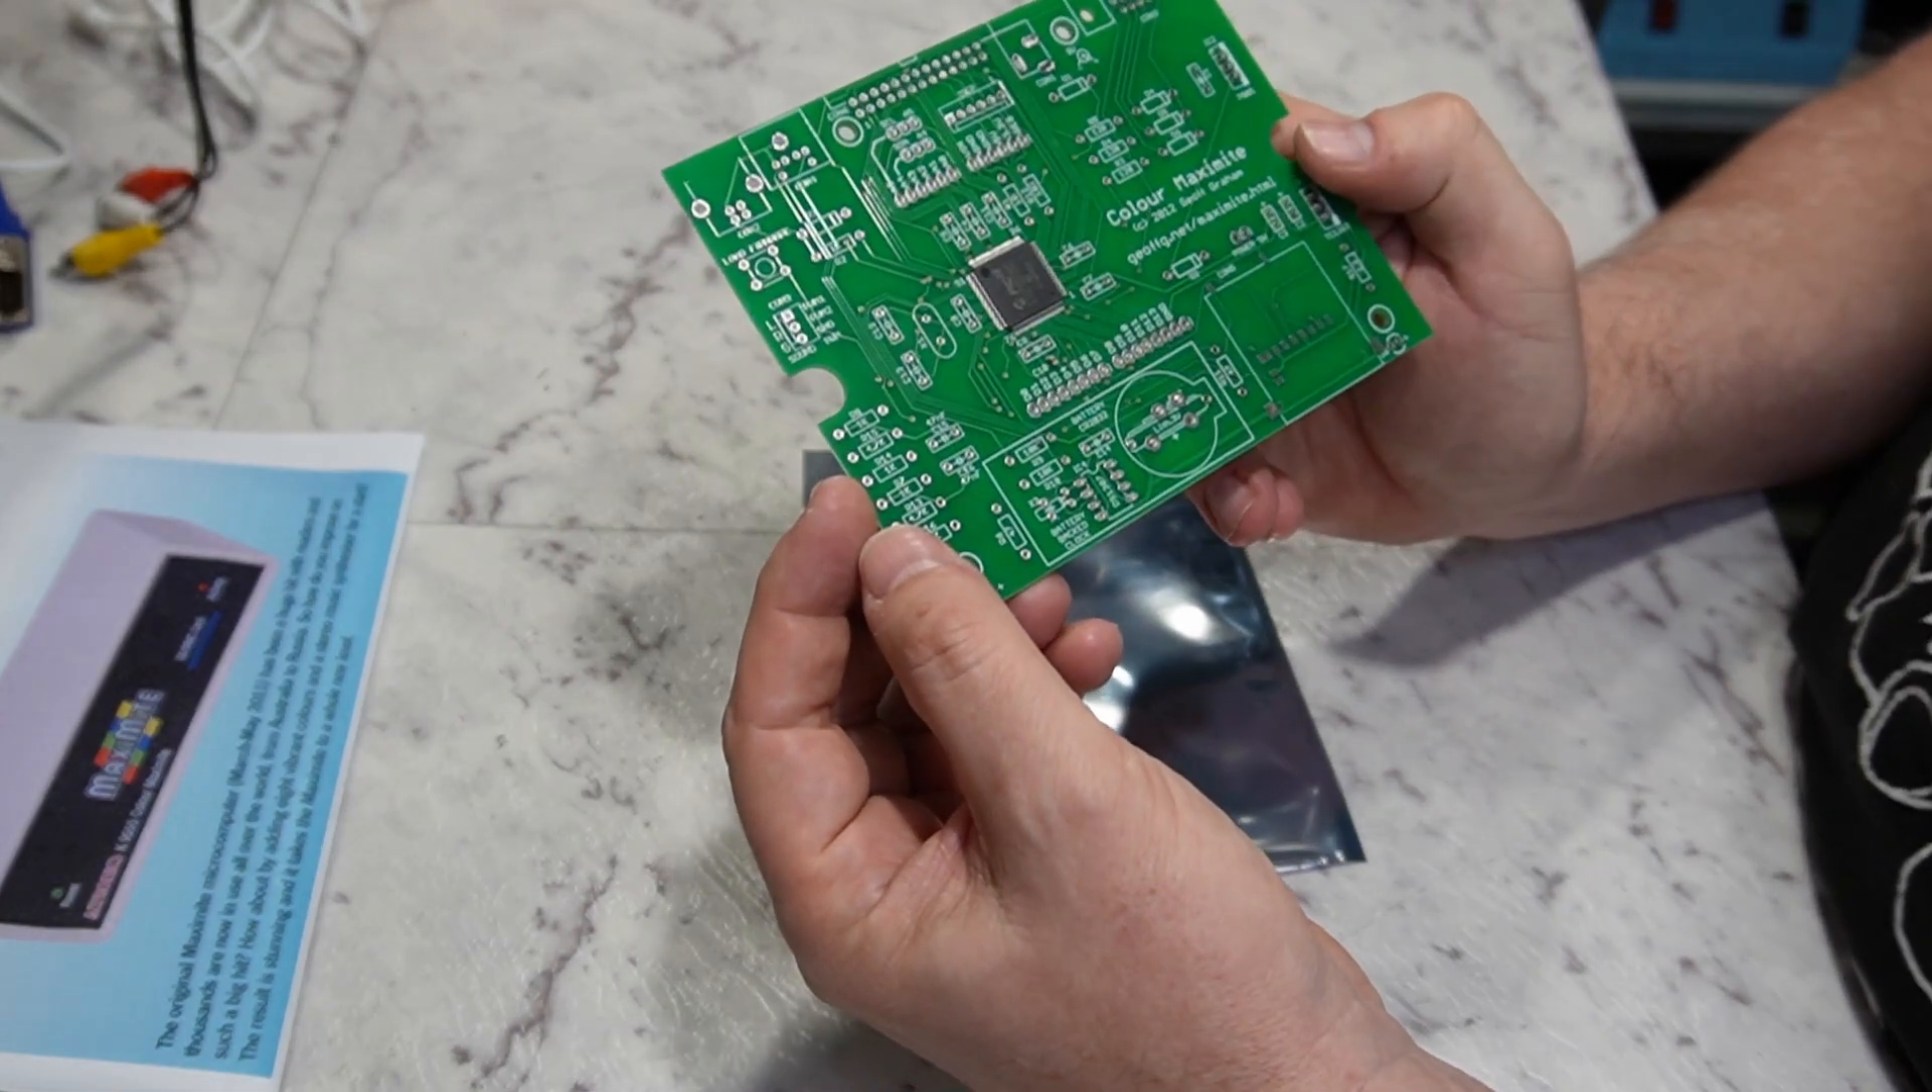So there's the circuit board and we have a PIC32 microprocessor, microcontroller already soldered to the board.